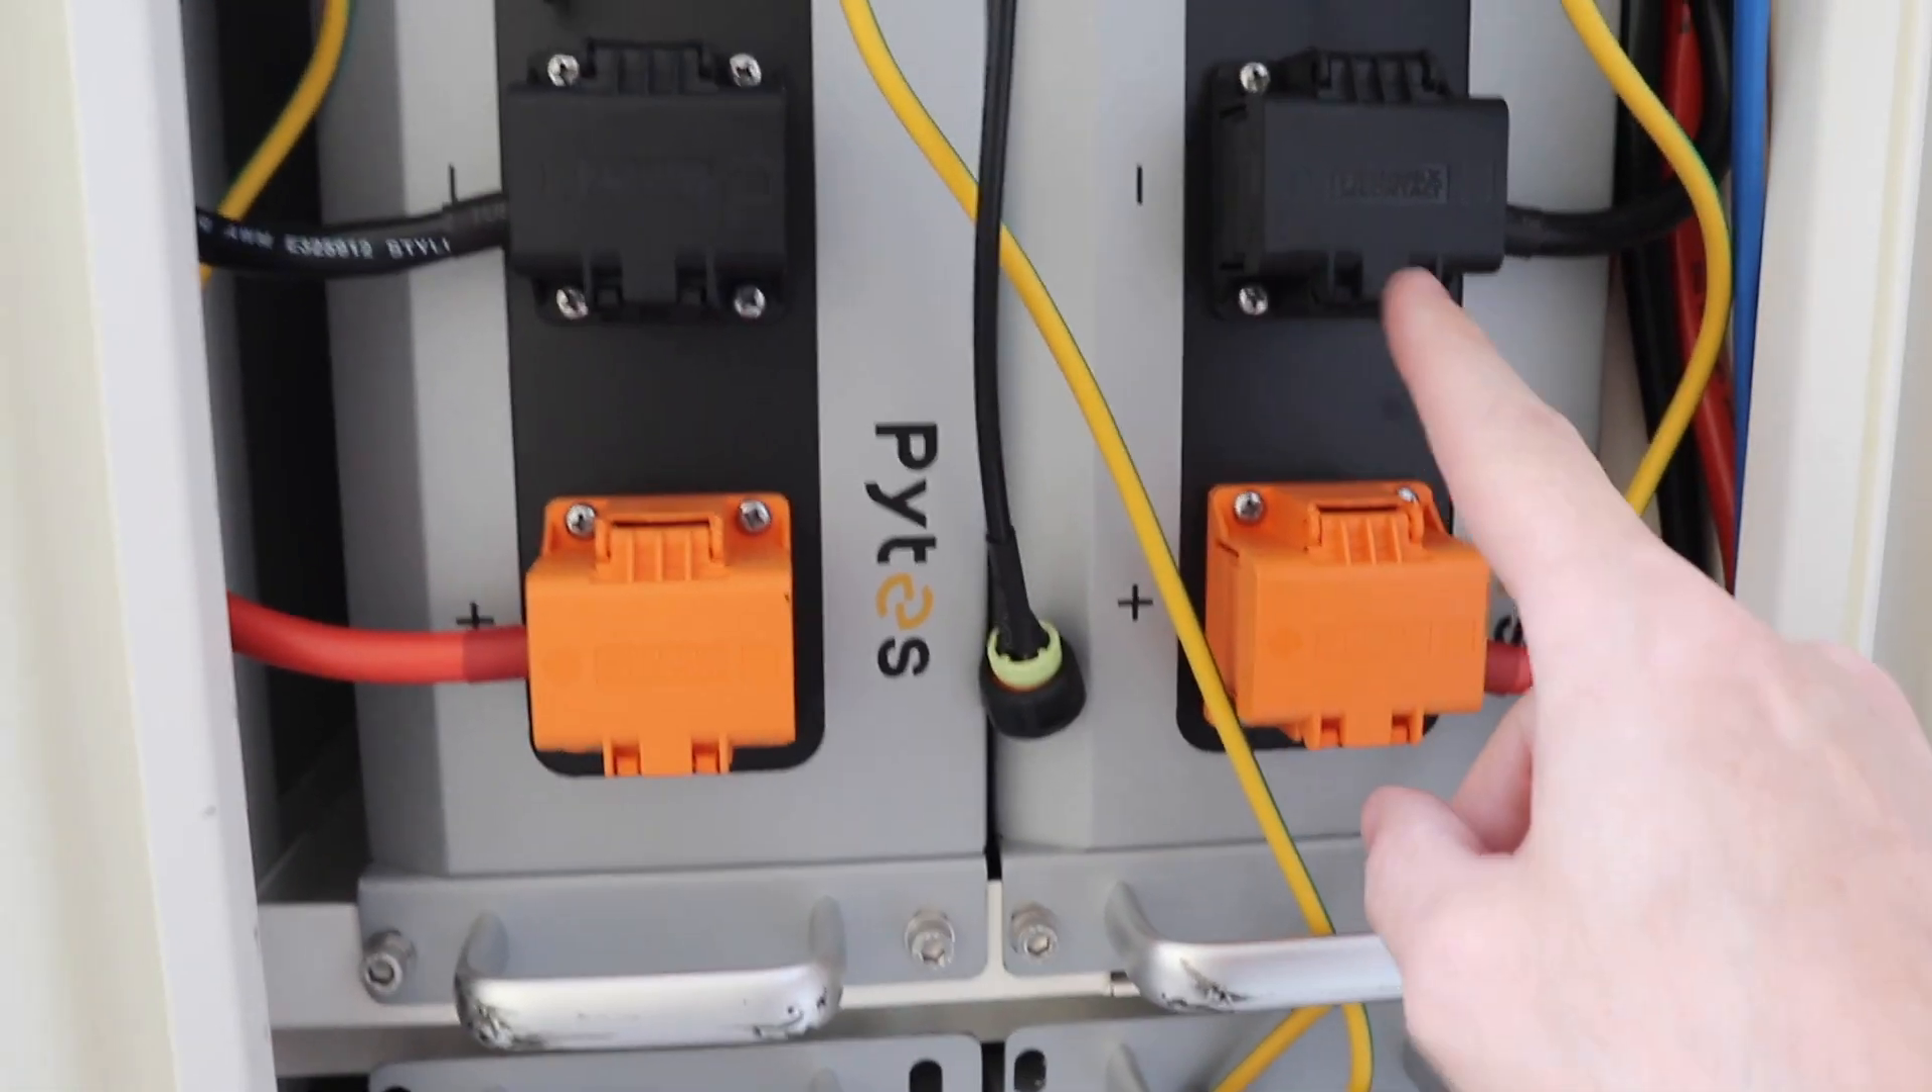As you can see, we have all of our battery cables installed to each battery, and we have our grounding wires.